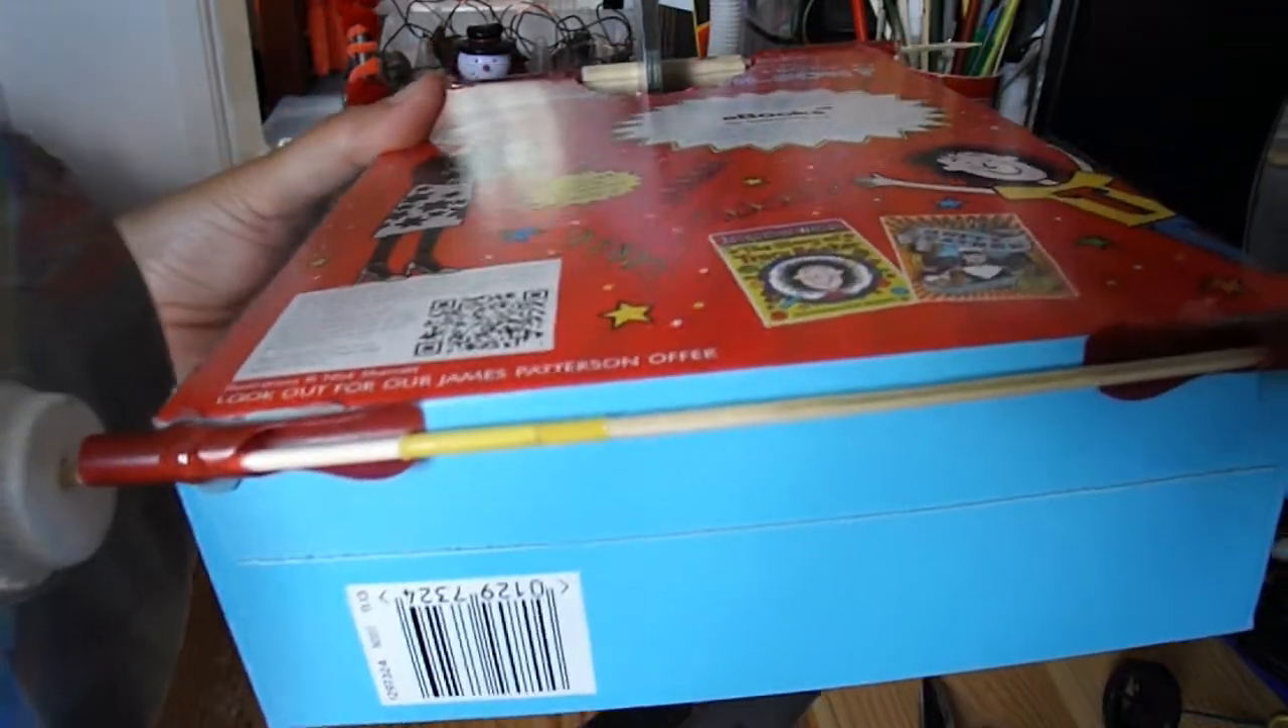We've got our barbecue skewers joined together with a little bit of drinking straw there.